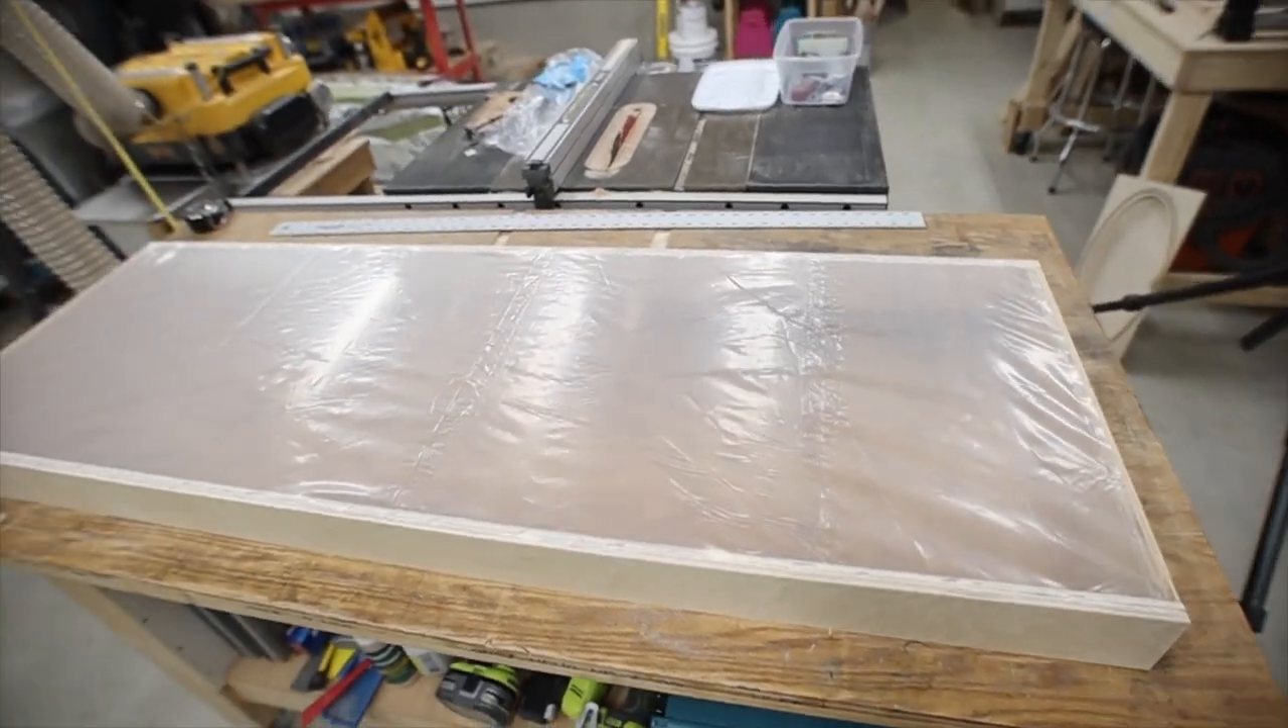At this point I've got all of the frames made that are going to hold the insulation and I have put the plastic backer on them so it's going to keep that insulation in there.